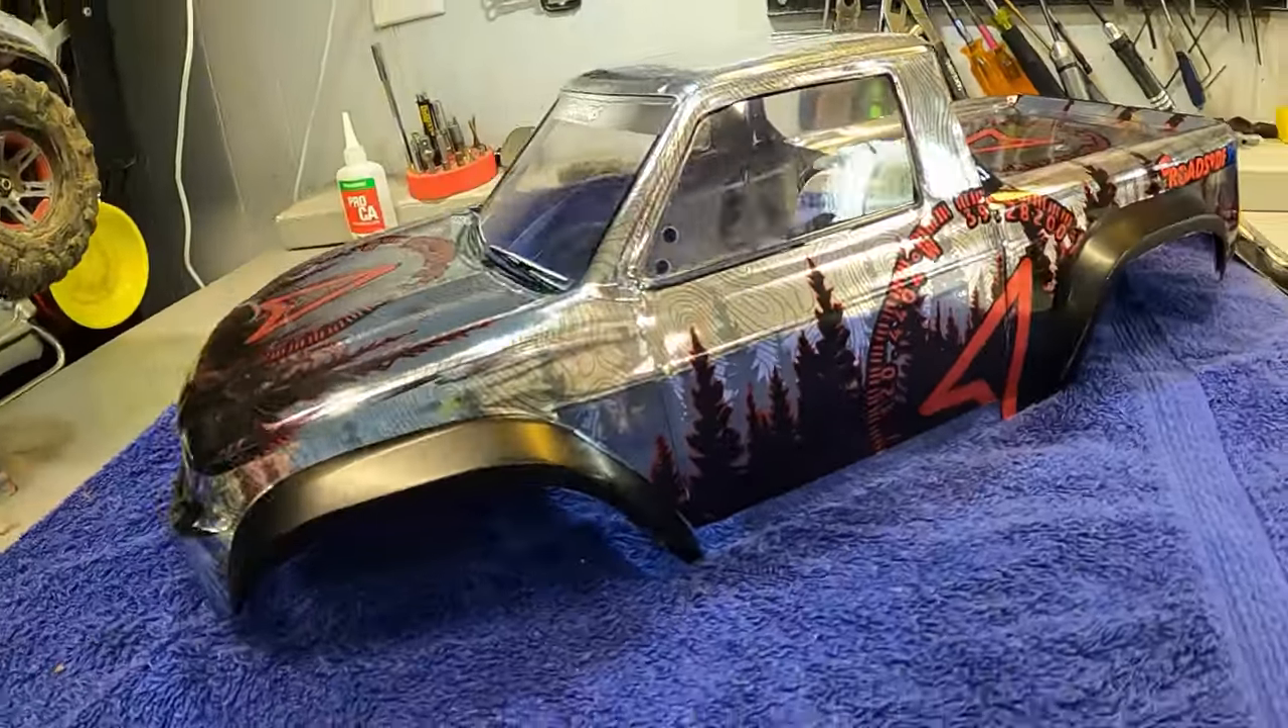All the stickers are on from dark side studios.